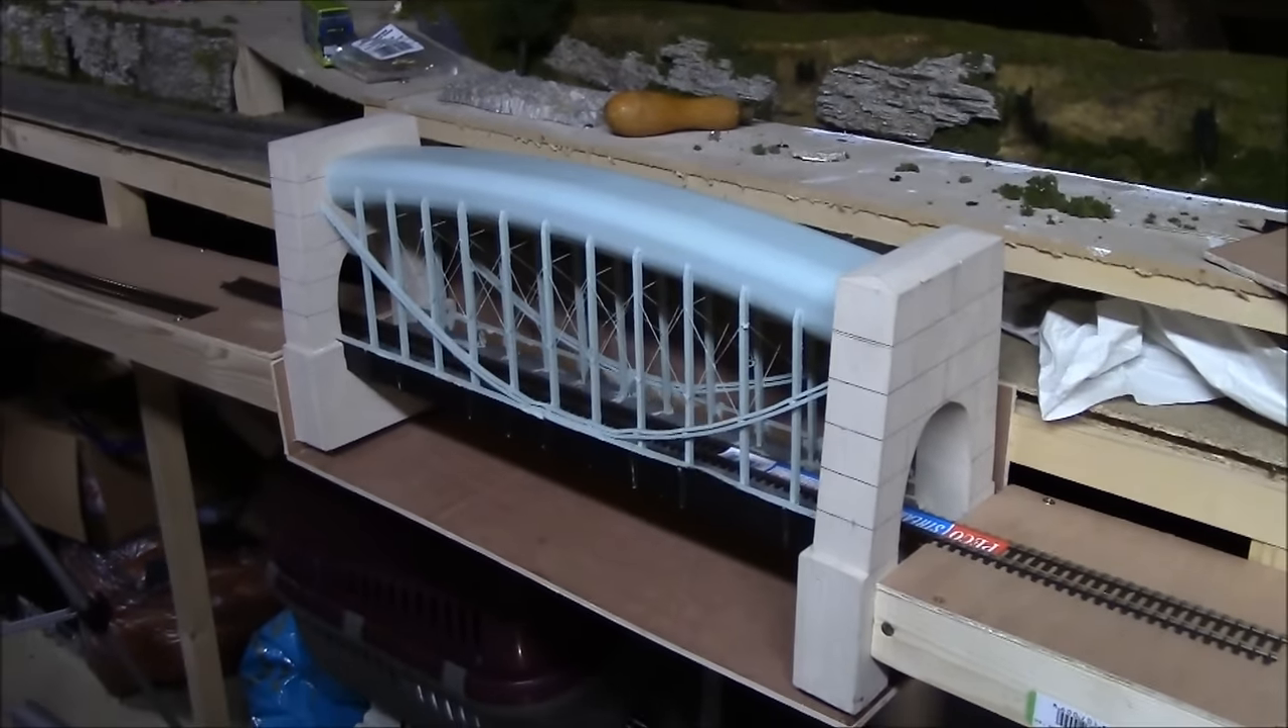So the boards are in place now uh the bridge is fitted.